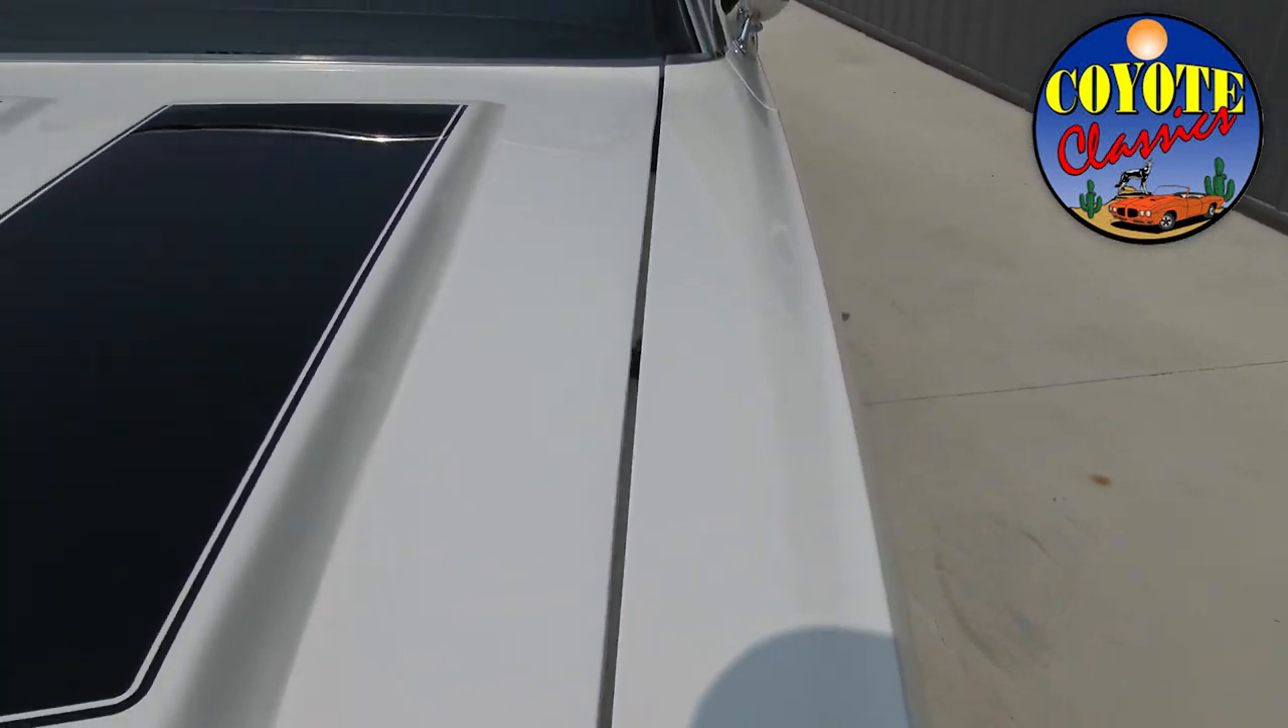As far as our gap goes we have a nice even gap from front to back lines up really nice across the top of the hood to the top of the fender.